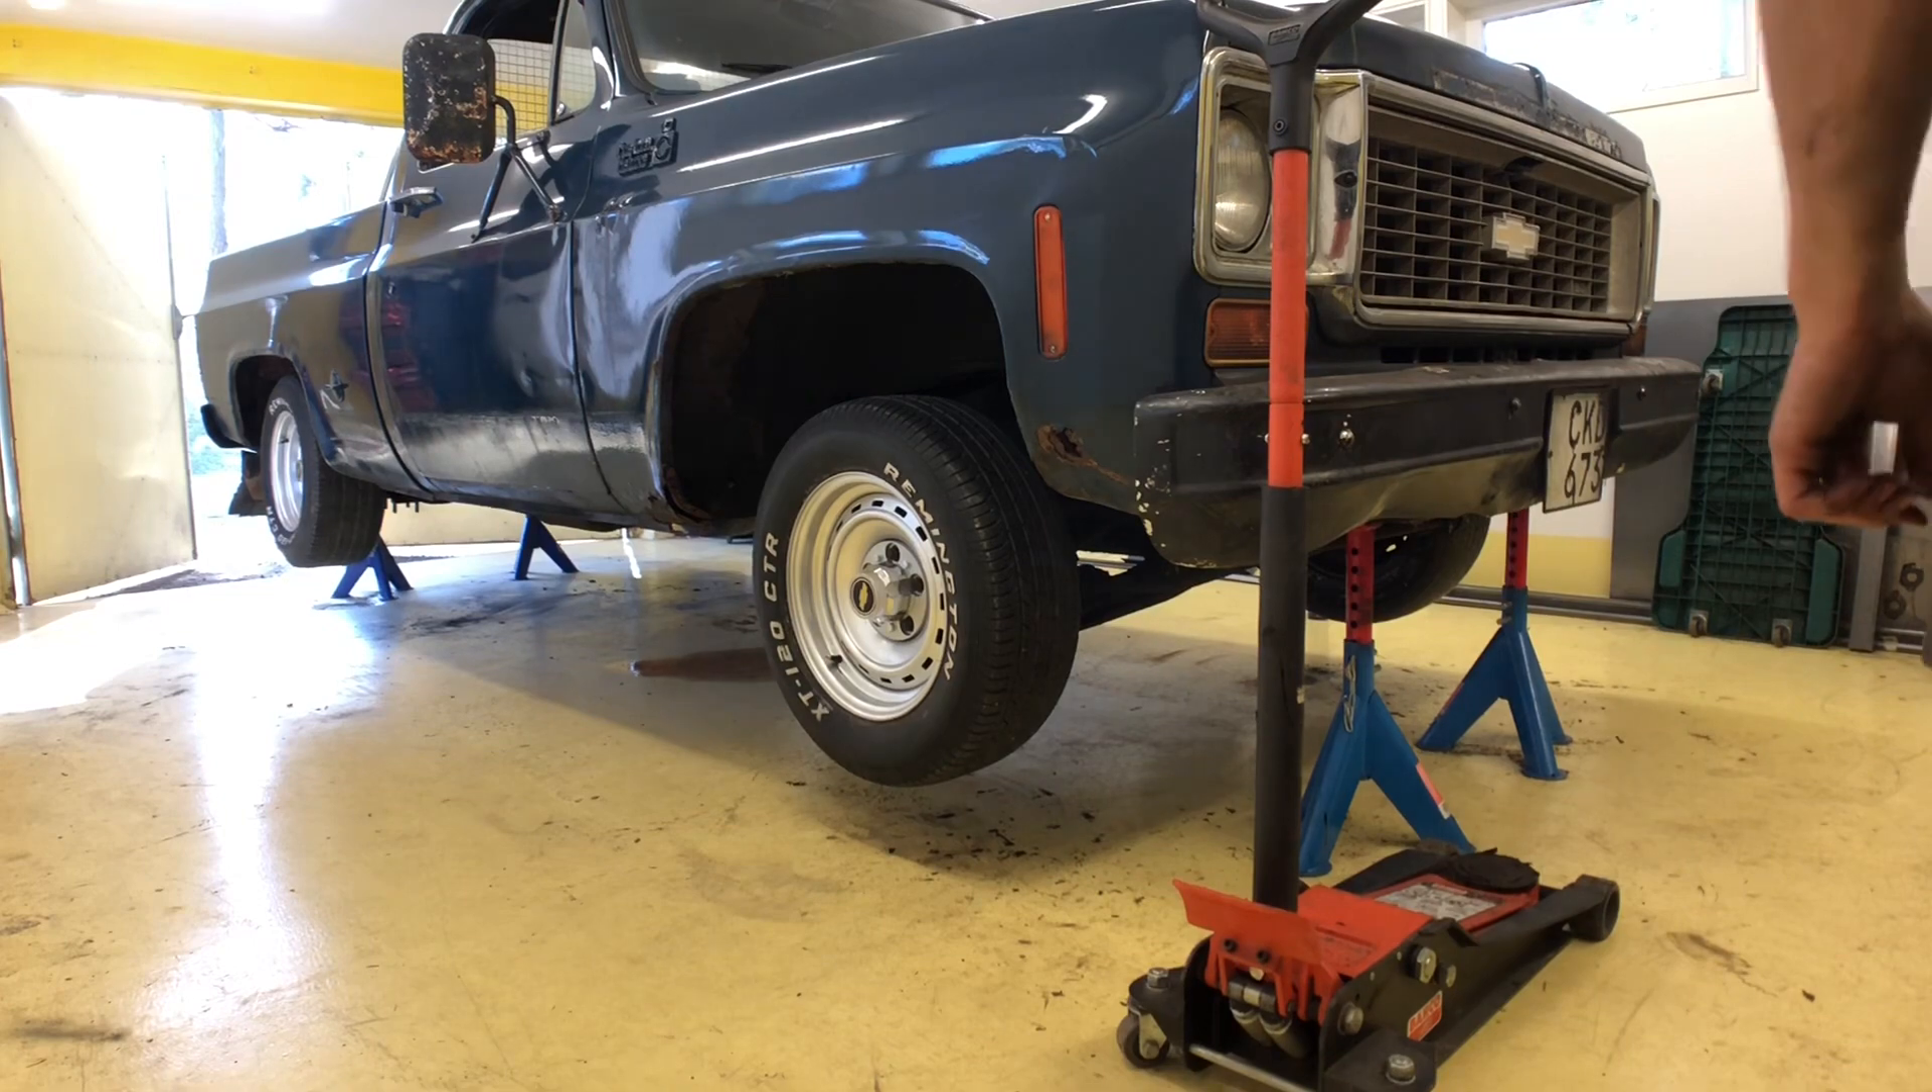So, the wheels are on, and so now all we have to do is lower this thing down.